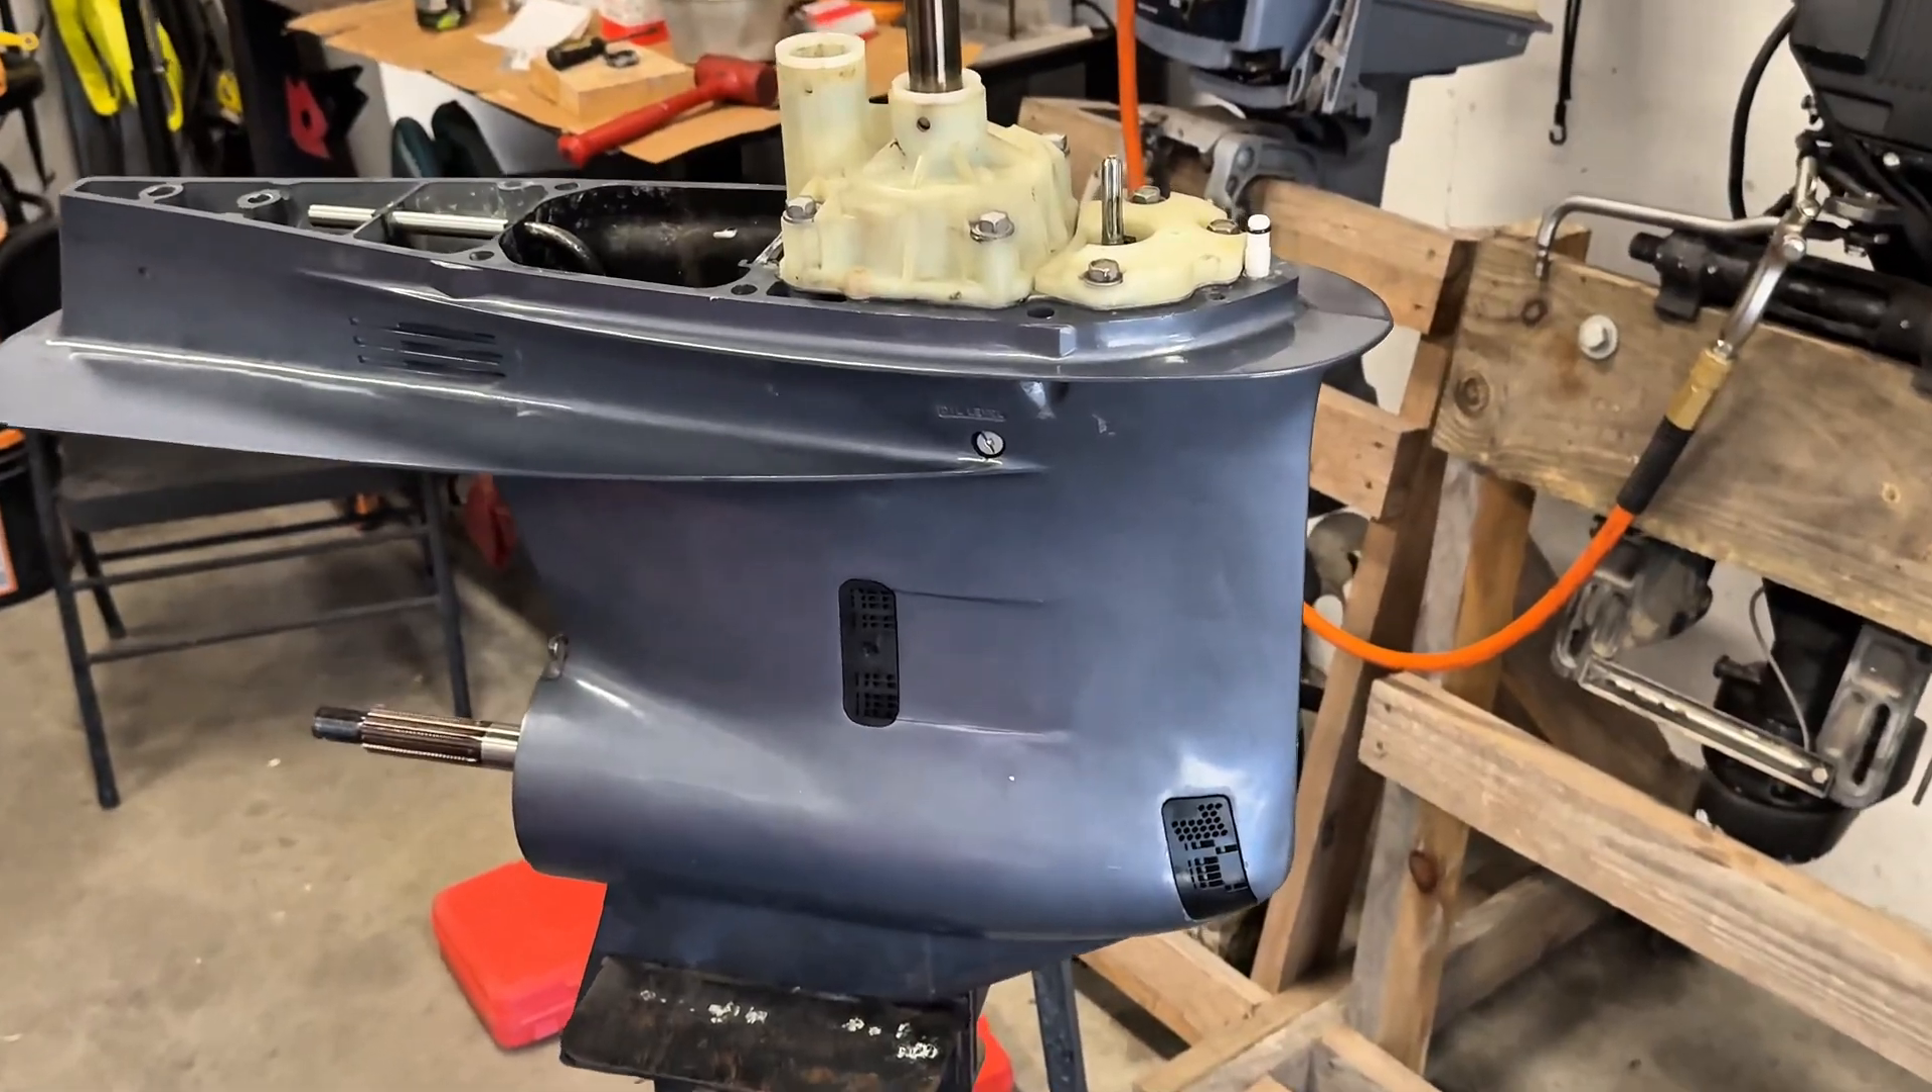All right, so we have a completed foot all back together.